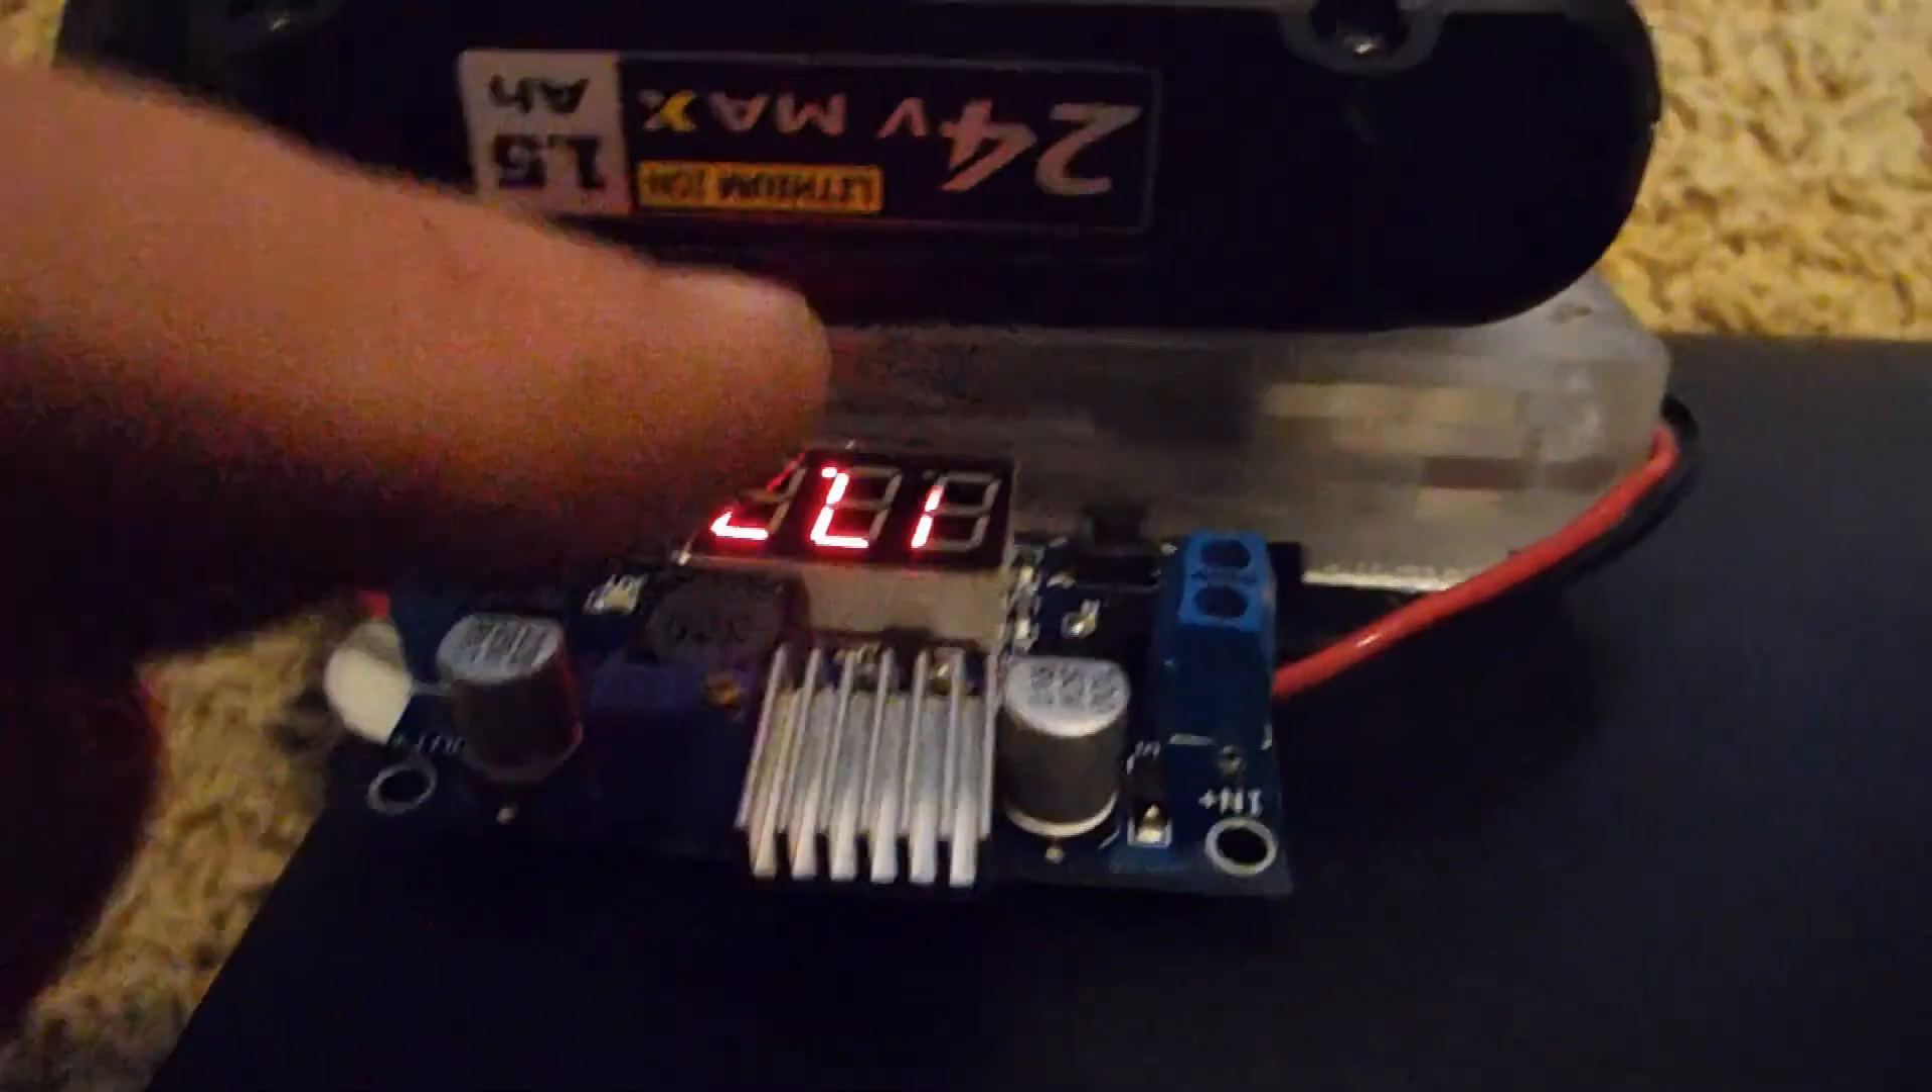So I went ahead and mounted a little heat sink on here.